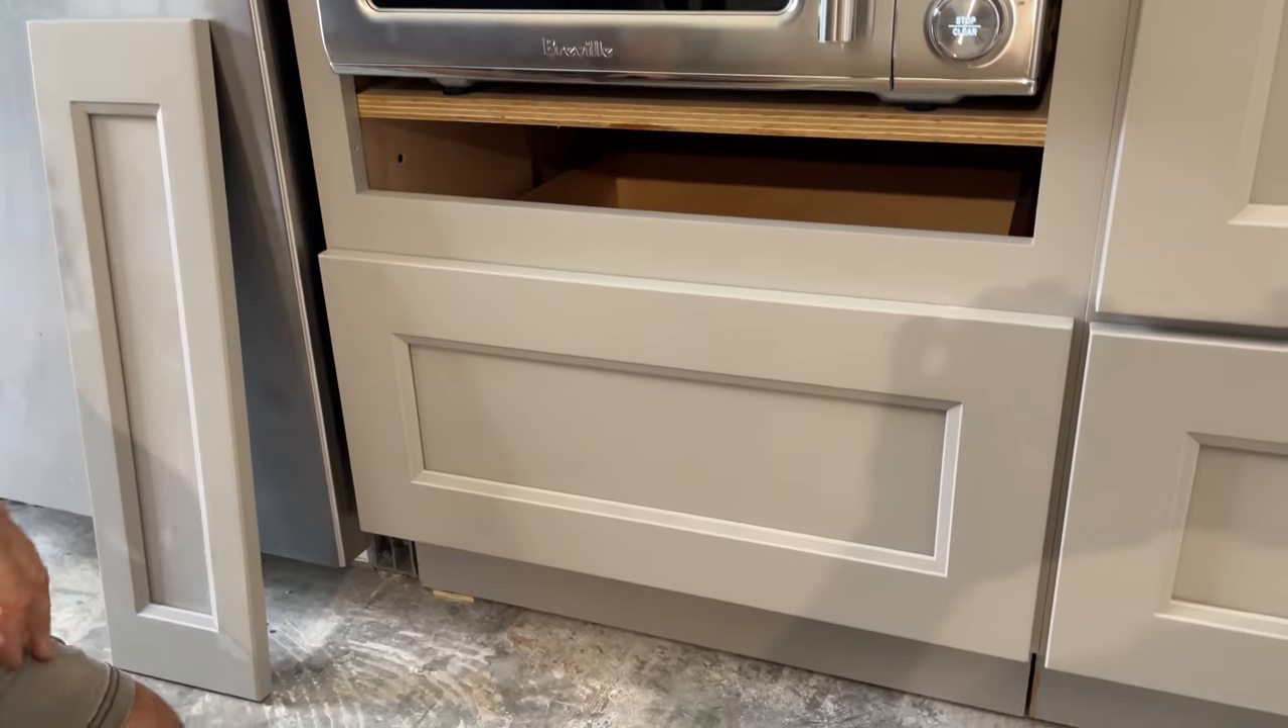All right. I put the drawer back down here, so now you can really see how this is going to look.